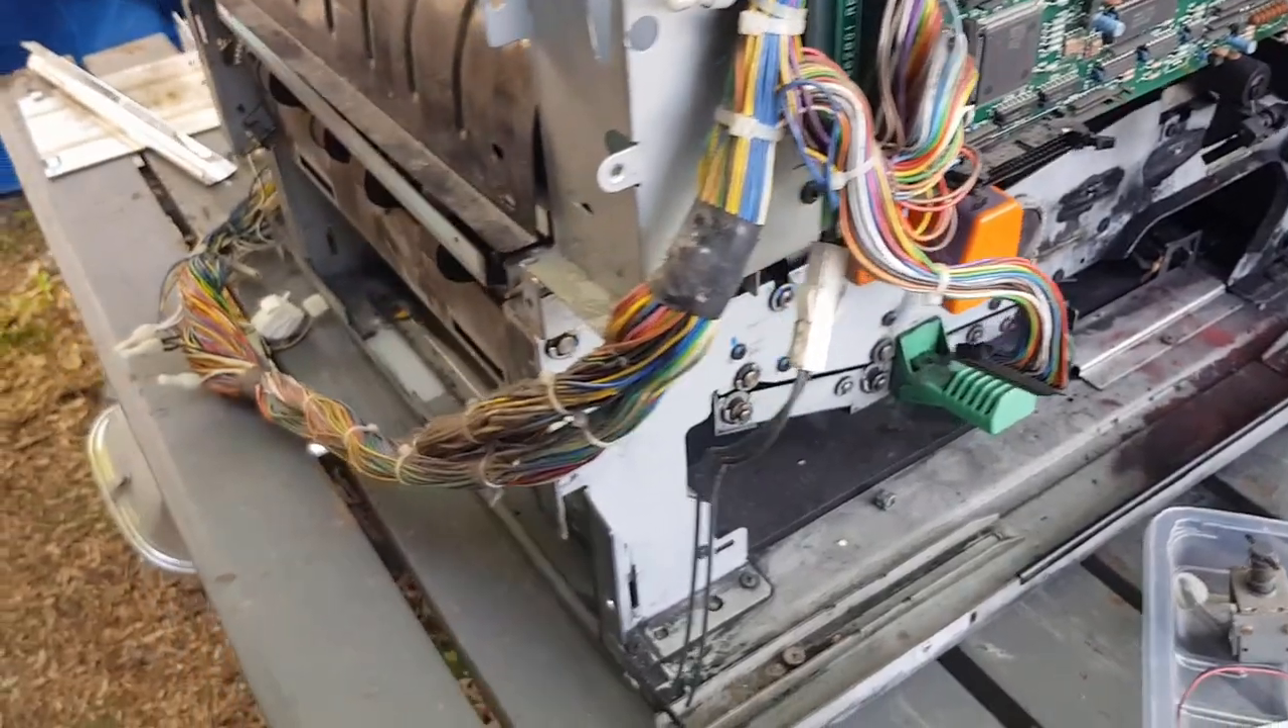This big wiring loom continues around here I haven't cut that off yet.